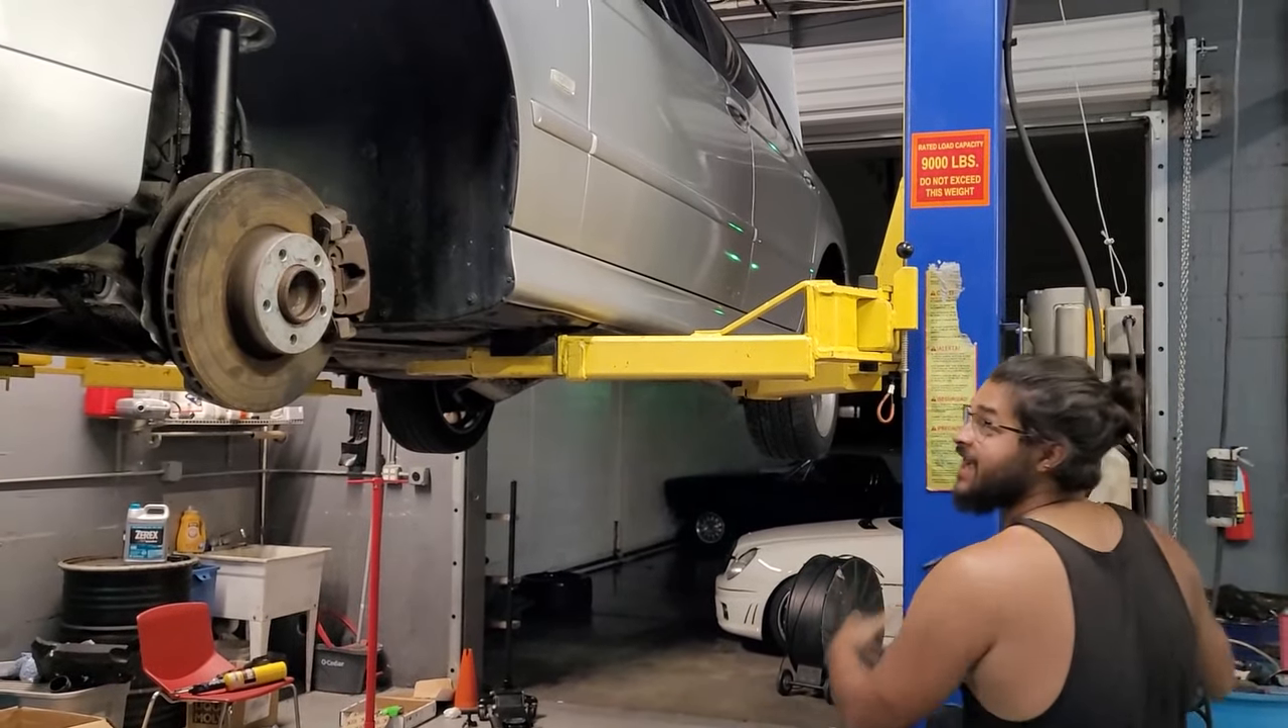We just got to put that tire on. That's the only thing that's left to do.